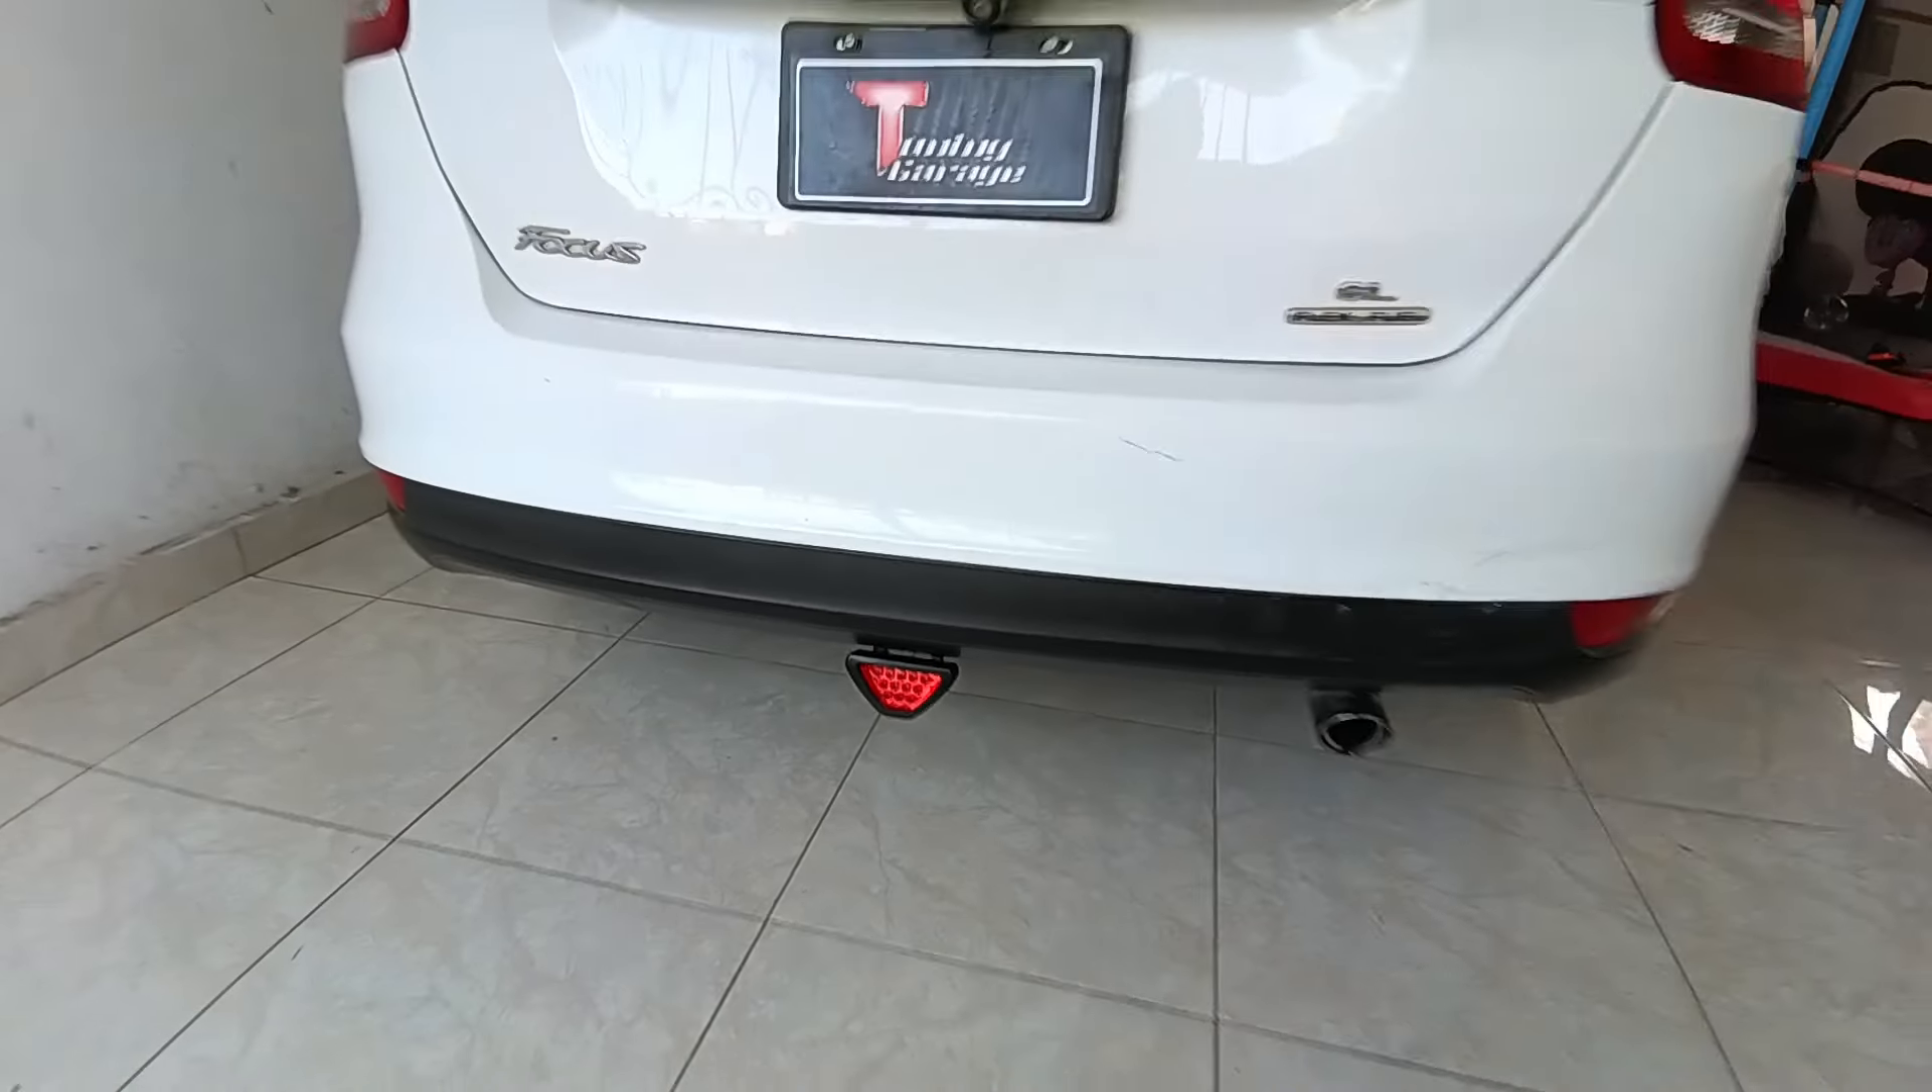Finalmente quedó instalada La luz de stop Estroboscópica Tipo Fórmula 1.